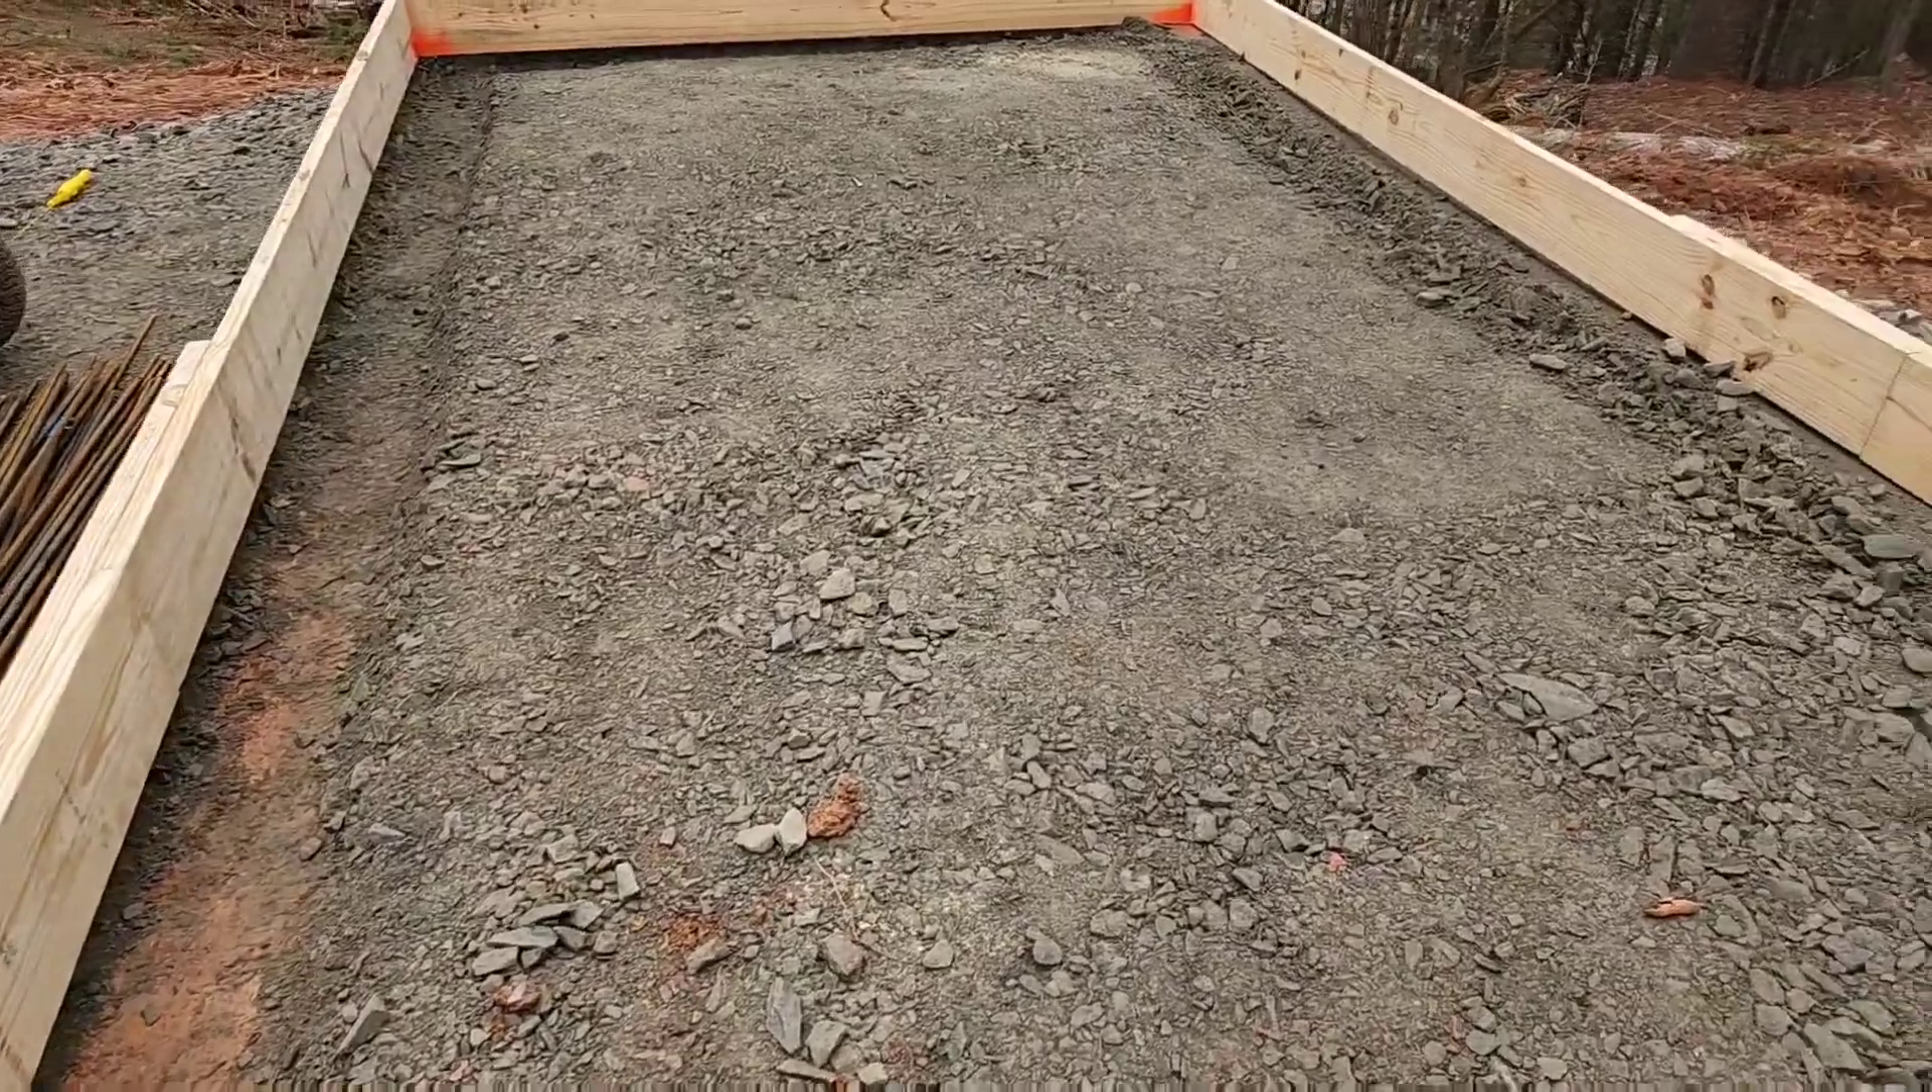I got a bunch of rebar here I've got to get tied up, set in place, and then yeah, then we'll be good to go.